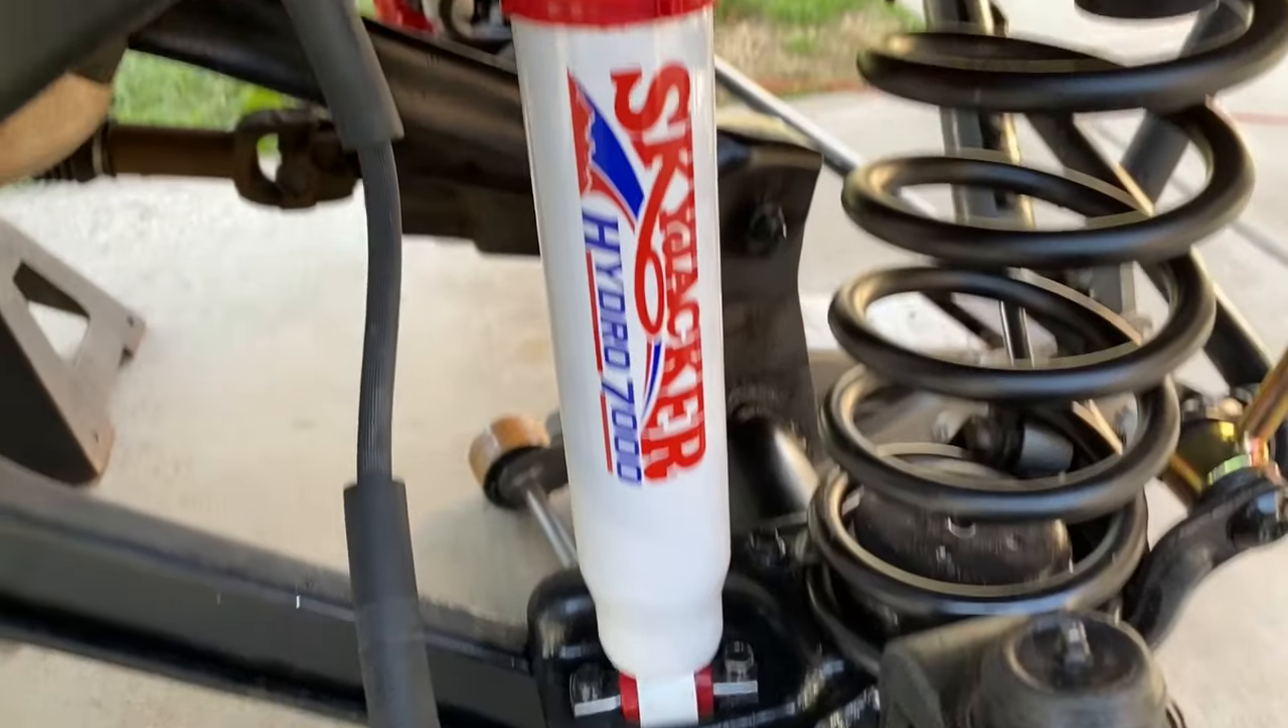So at this point you can see that the skyjacker 700 series shocks are installed.